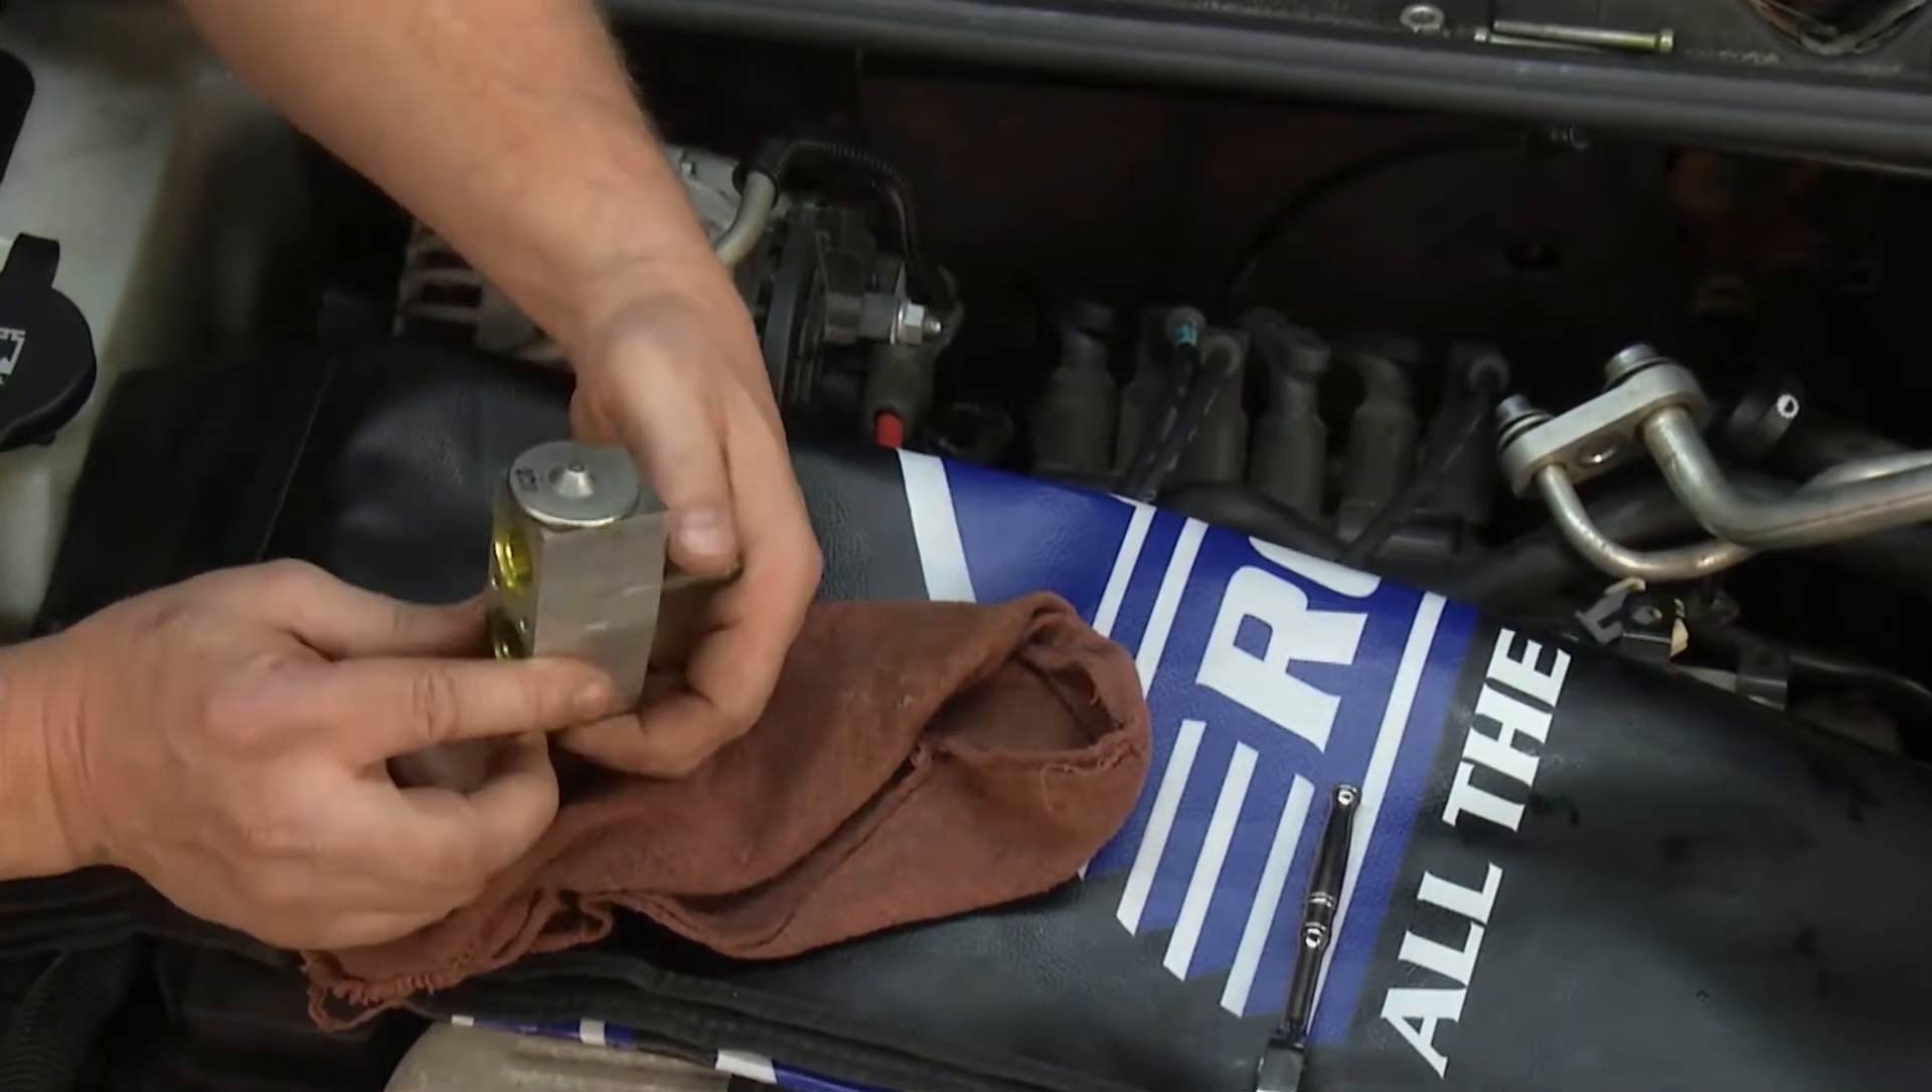We've got the old thermostatic expansion valve H-block all removed.